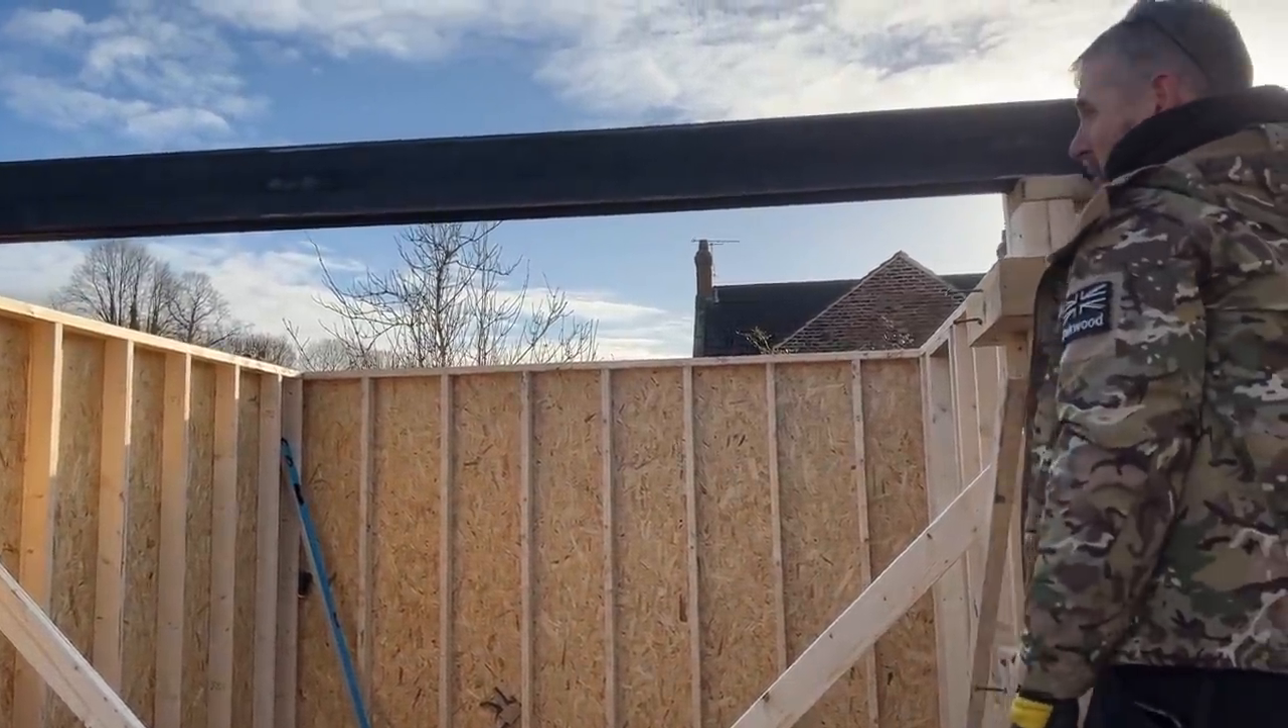There we go, that's the steel up in position.